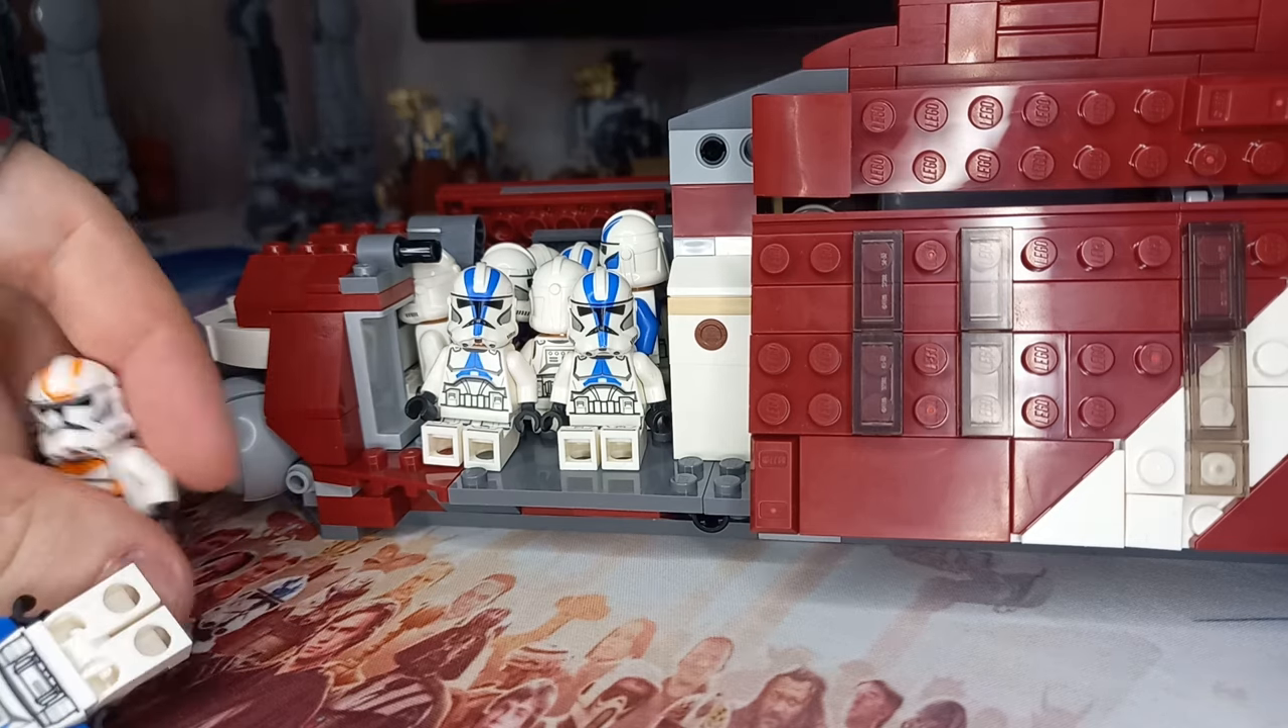So hopefully now I can fit the door back on and we are left with two more troopers to fit in the gunship.